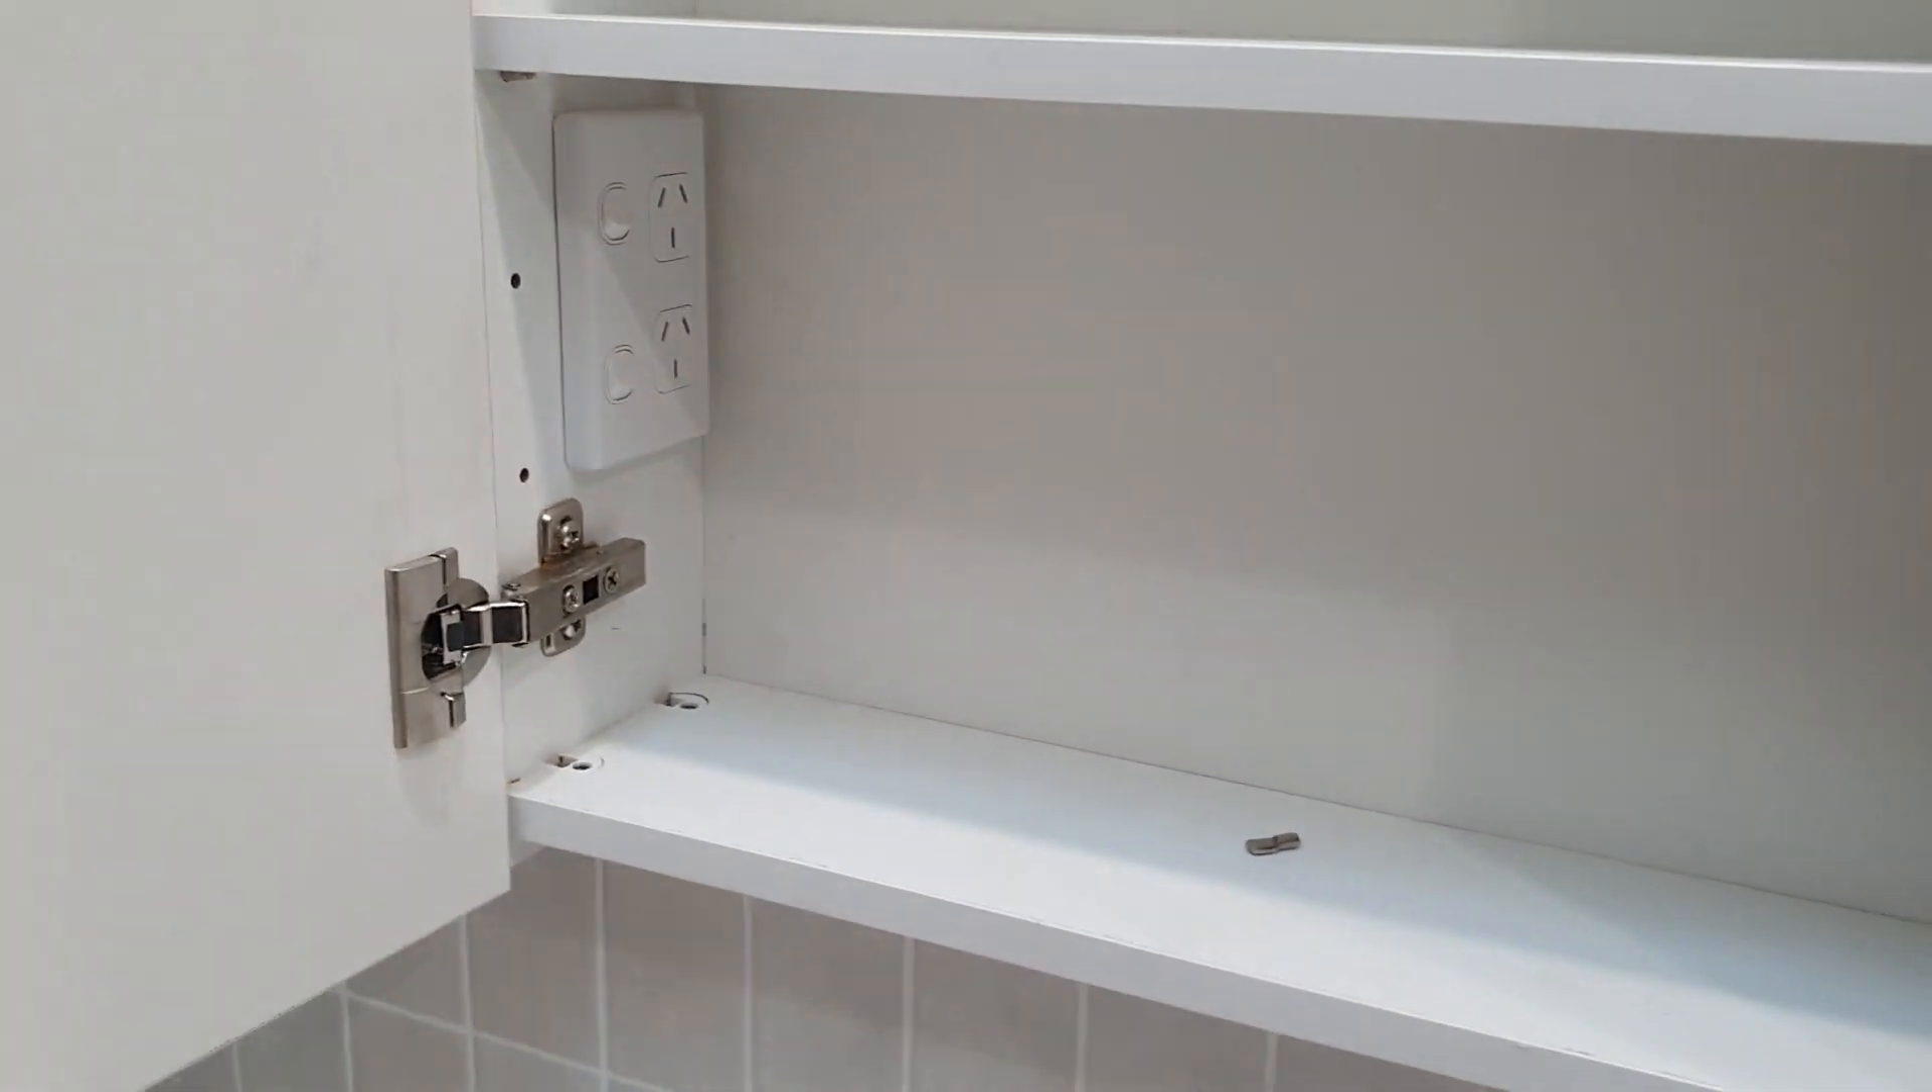So you can see as well with the mirror cabinets, all our power points inside have now been installed there.